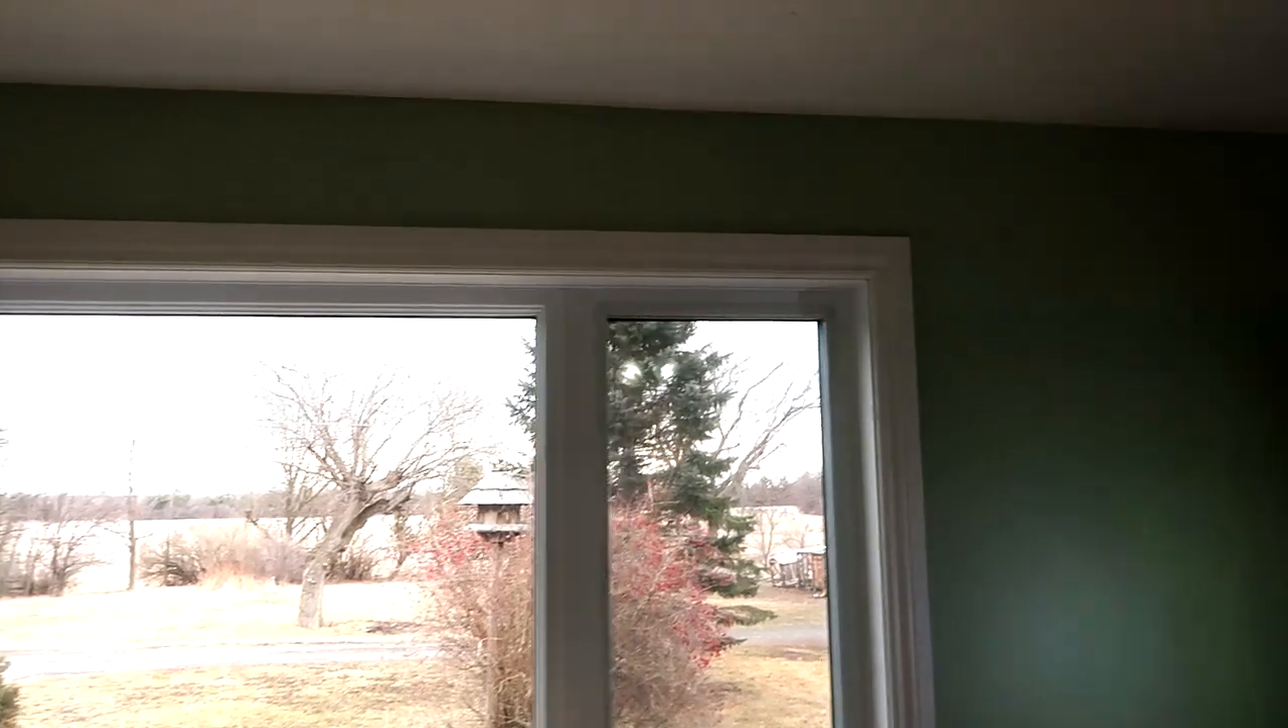We've just had all our windows replaced and now I need to put curtain rods back on here.